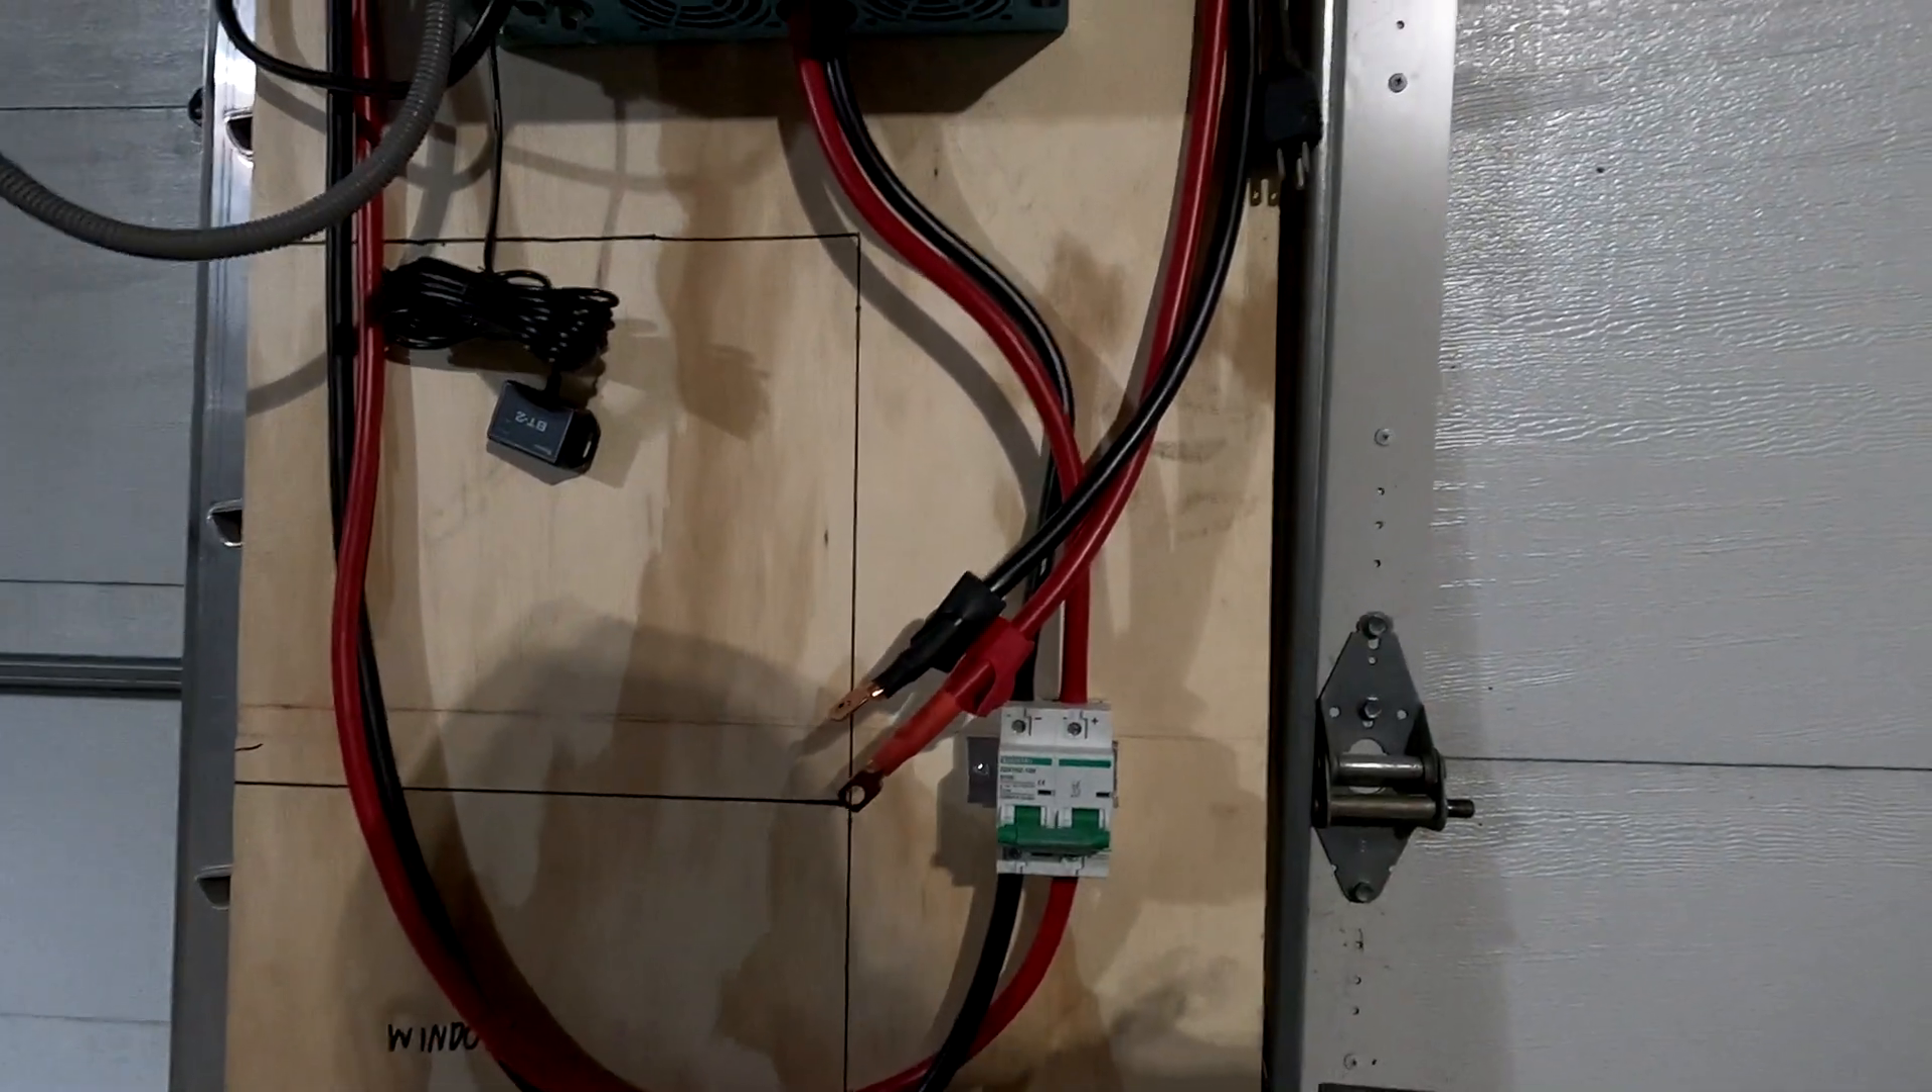And I got myself a DC 125 amp circuit breaker here that I have the battery cables going through.